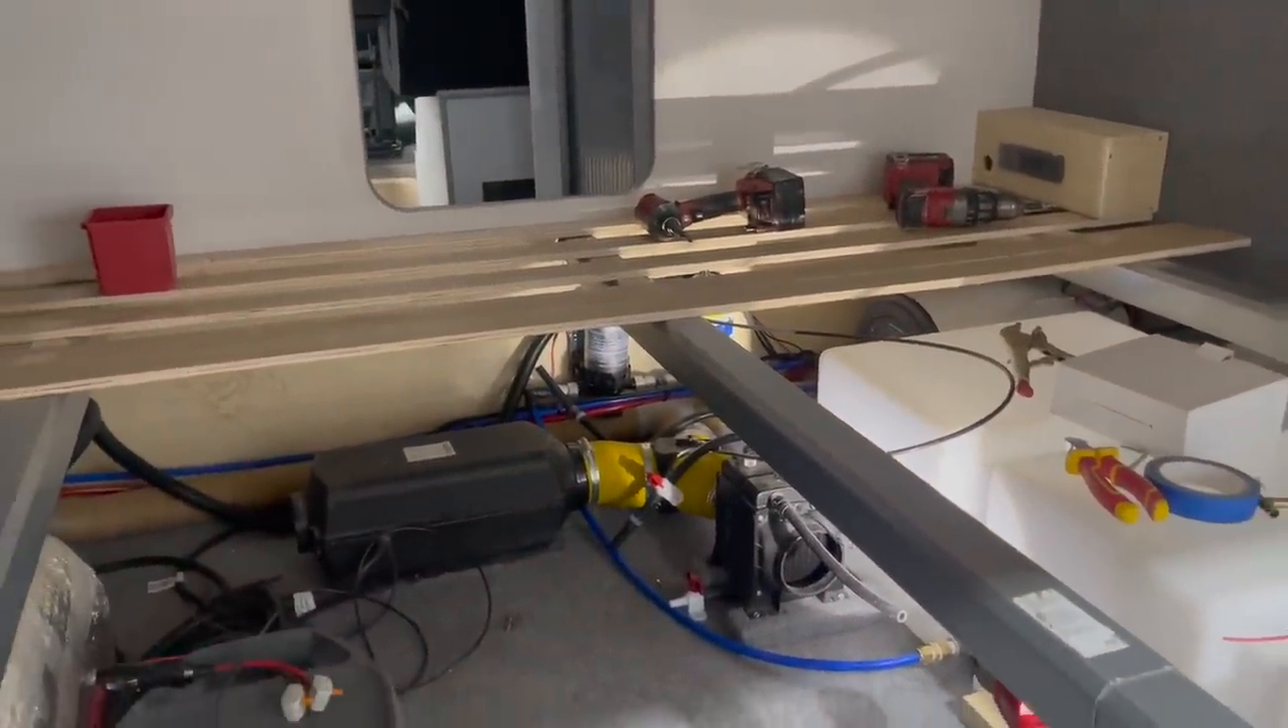So Stu's just started putting the slats in by there for the kids' beds.